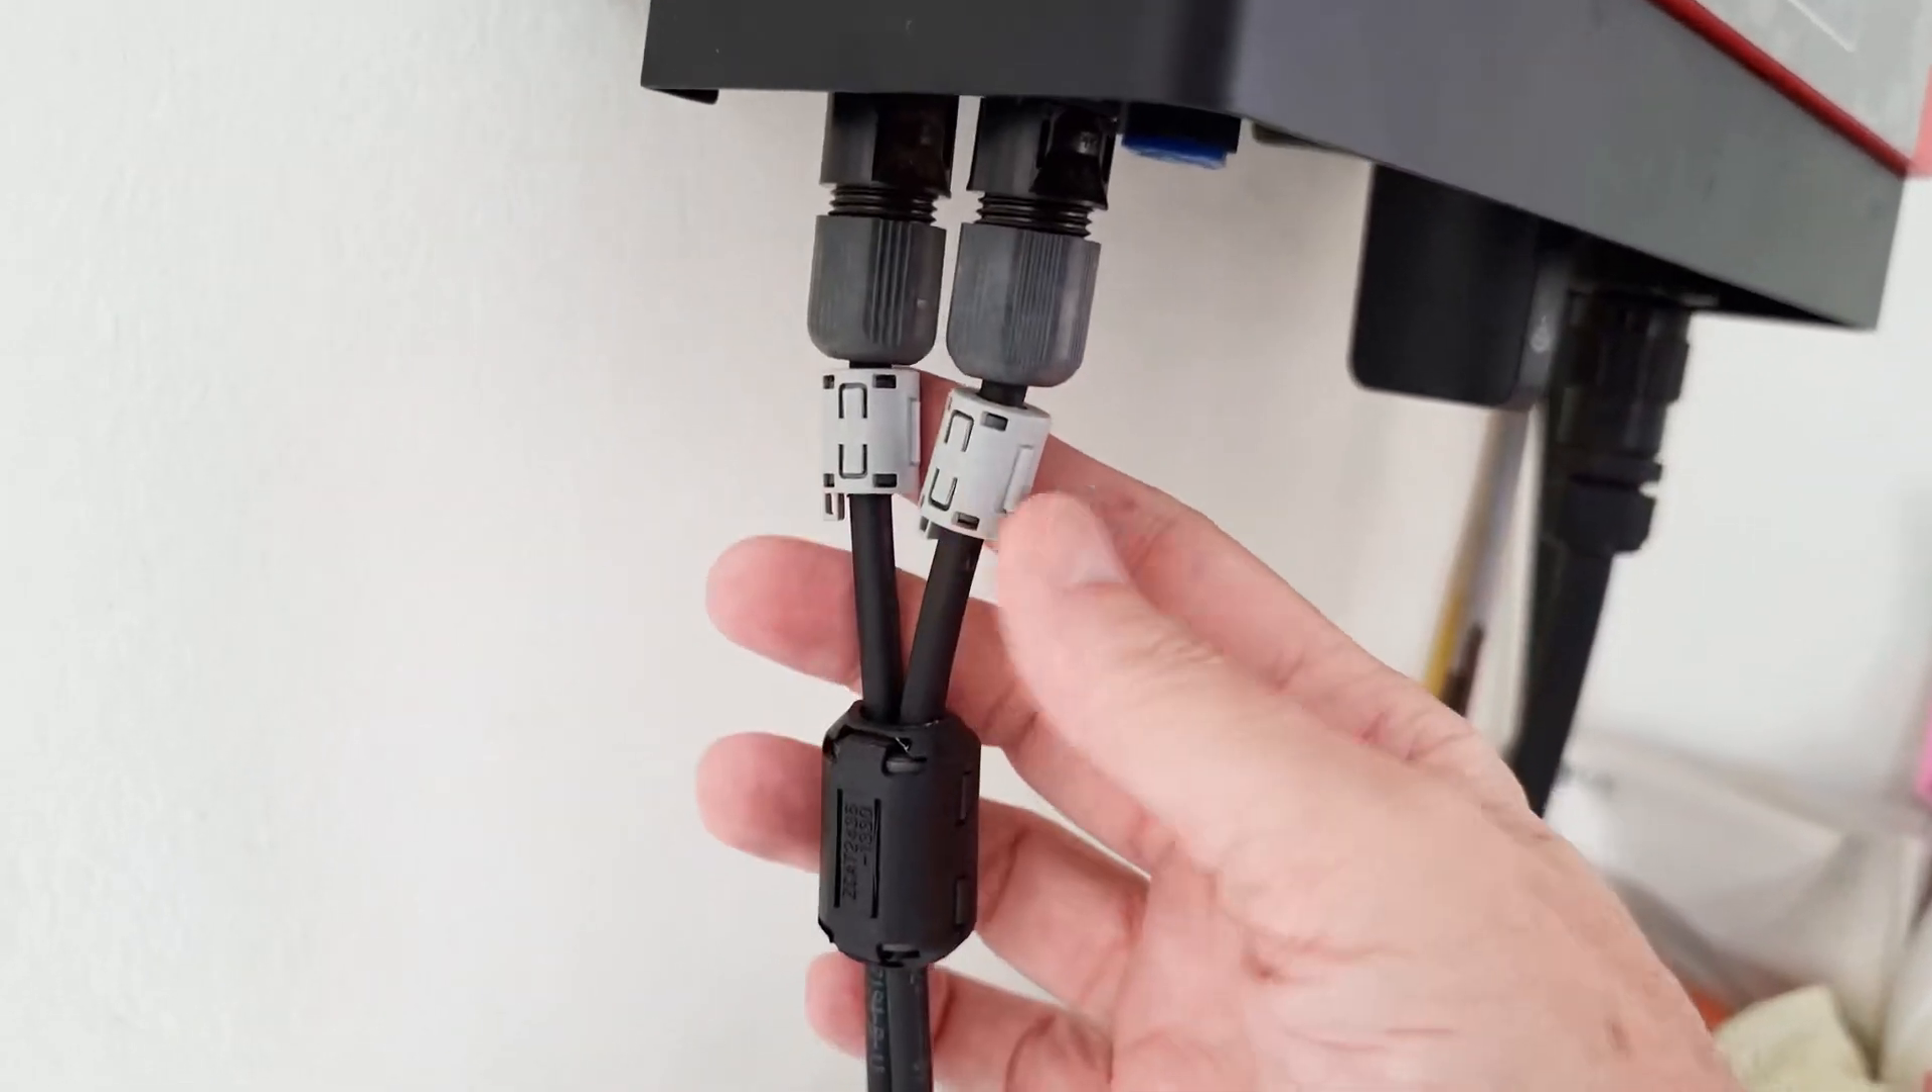And first thing I did was I got two filters RFI filters and snapped them on the individual leads because I happen to have these.